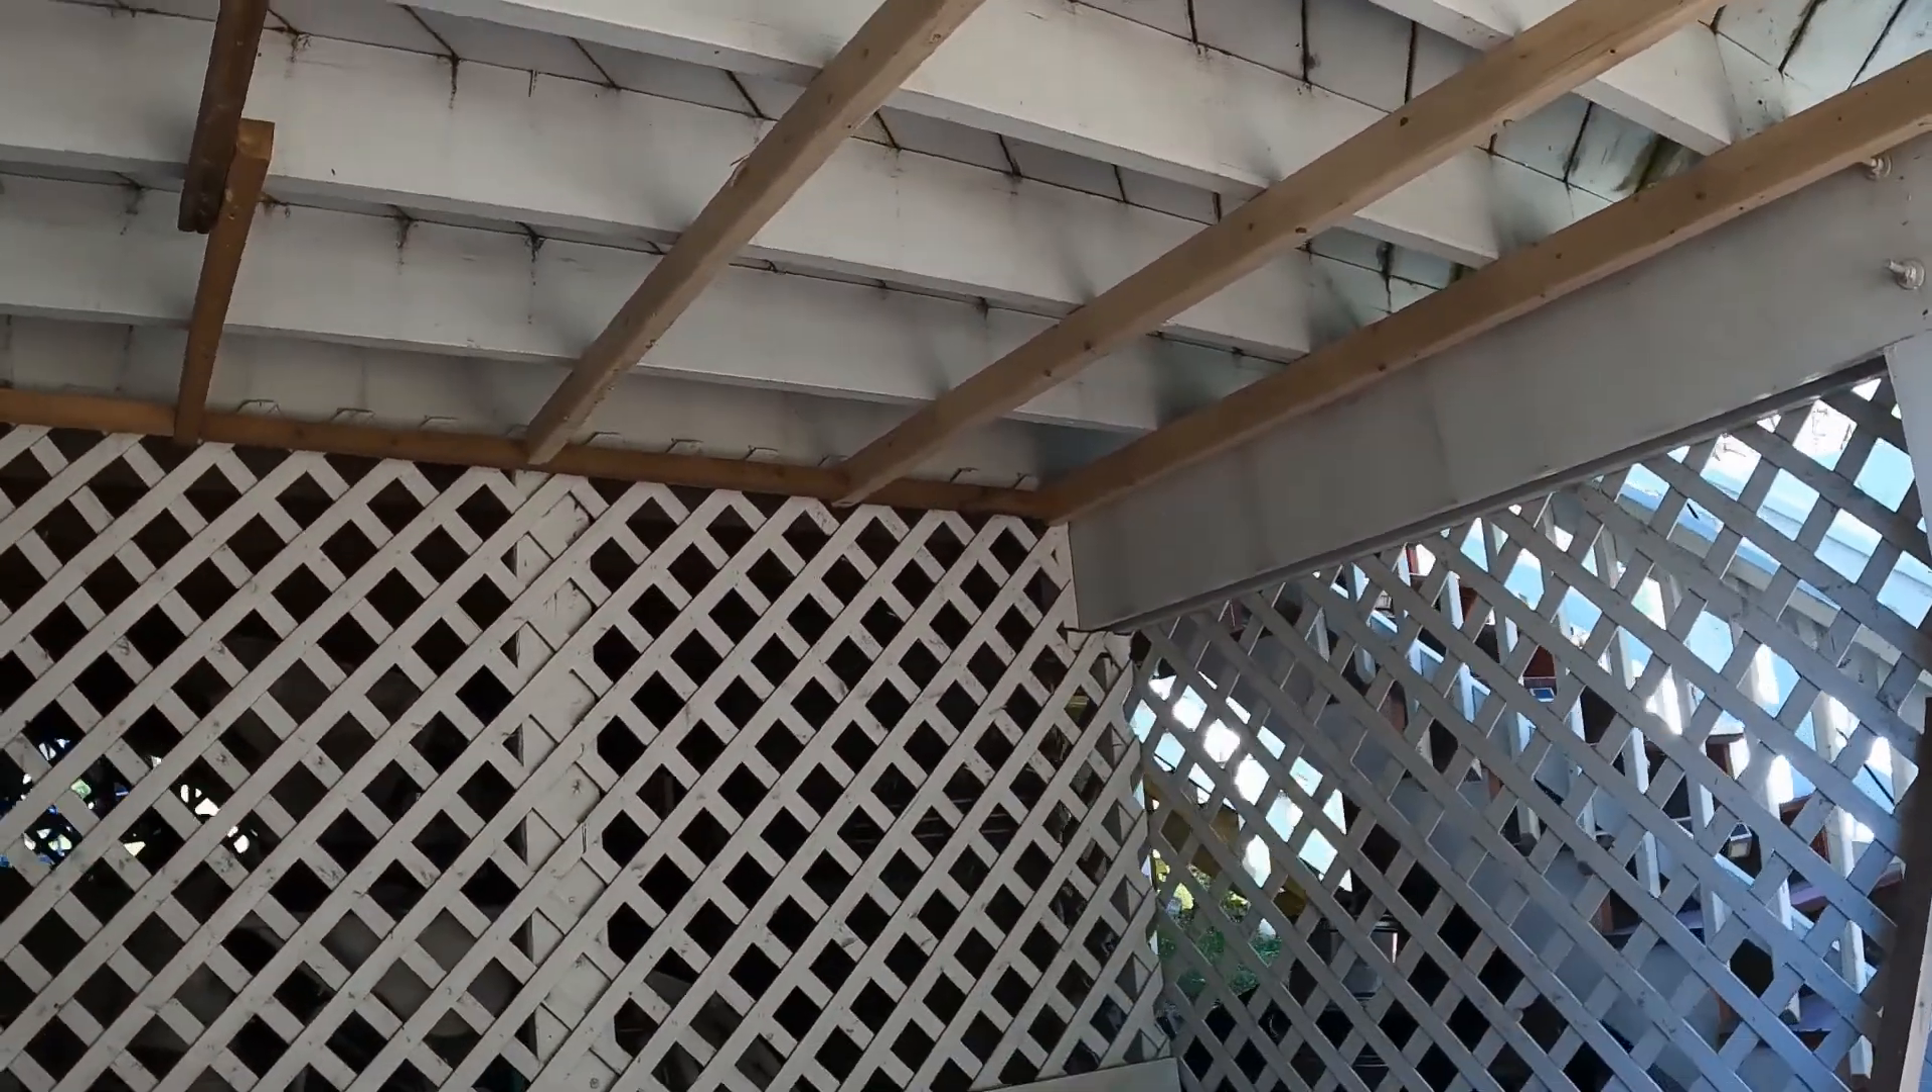Aquí ya tengo puesta la madera Que va a ir Donde va a ir clavada la lámina.